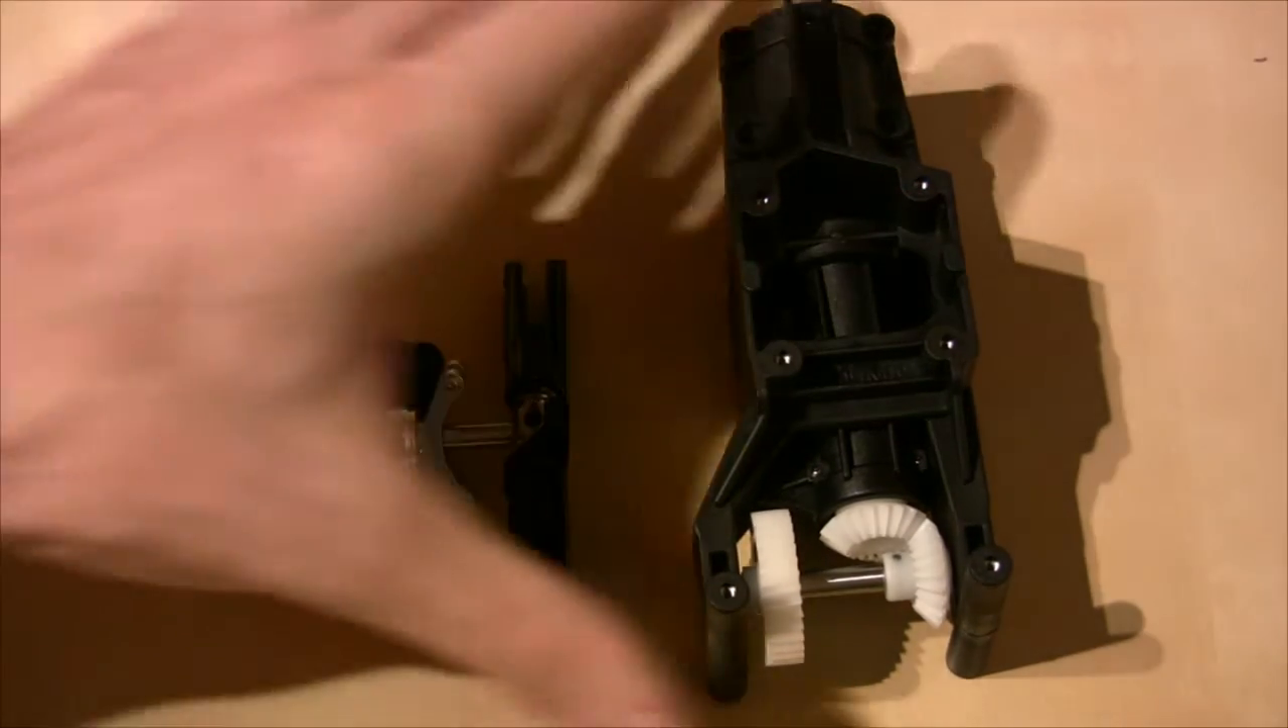As you can see the front gearbox is already built.